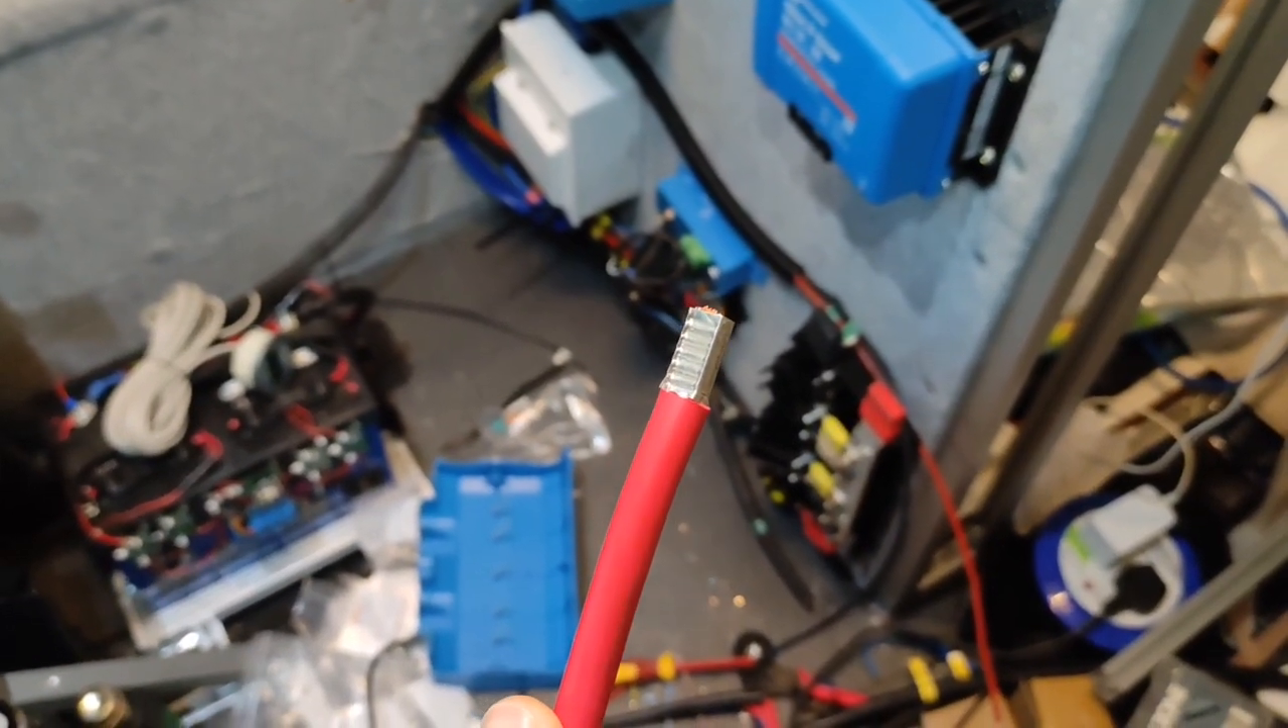So here we've got one of the feed cables for the inverter, and as you can see, we have added a ferrule to the end.